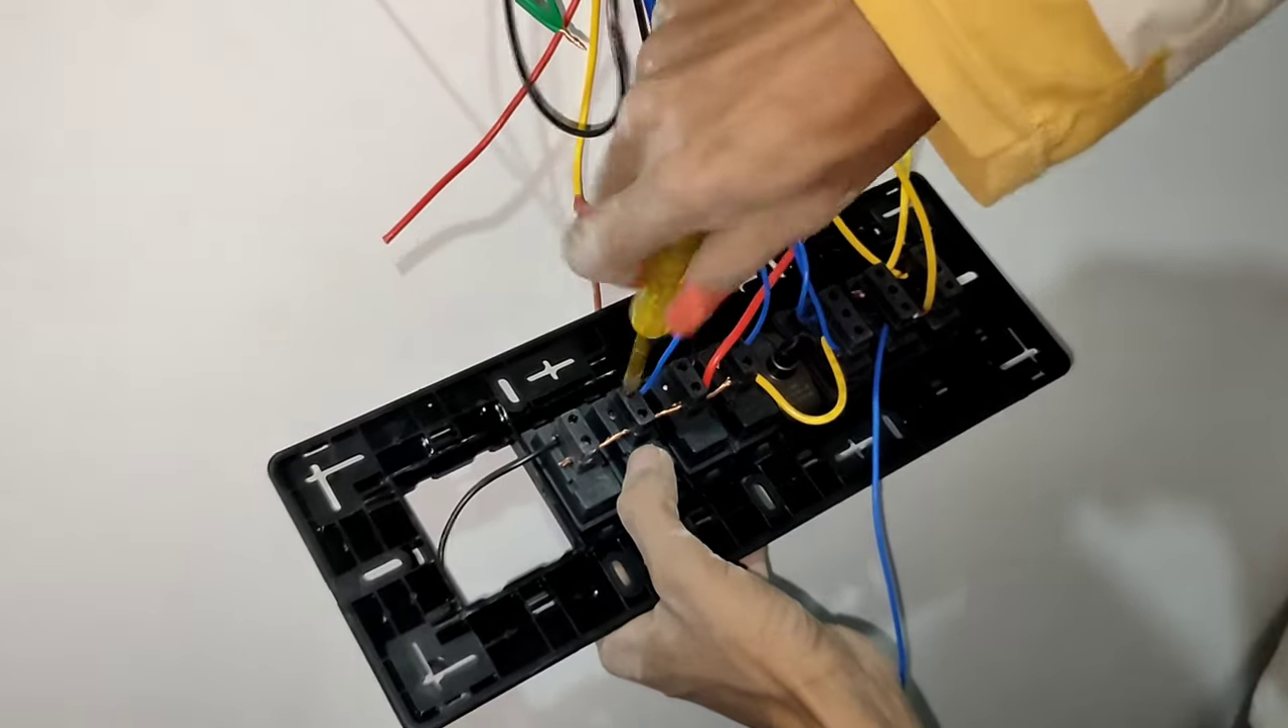यहाँ पर फाइब पिन सॉकेट अभी नहीं लगाया क्योंकि मेरे पास अभी था नहीं।